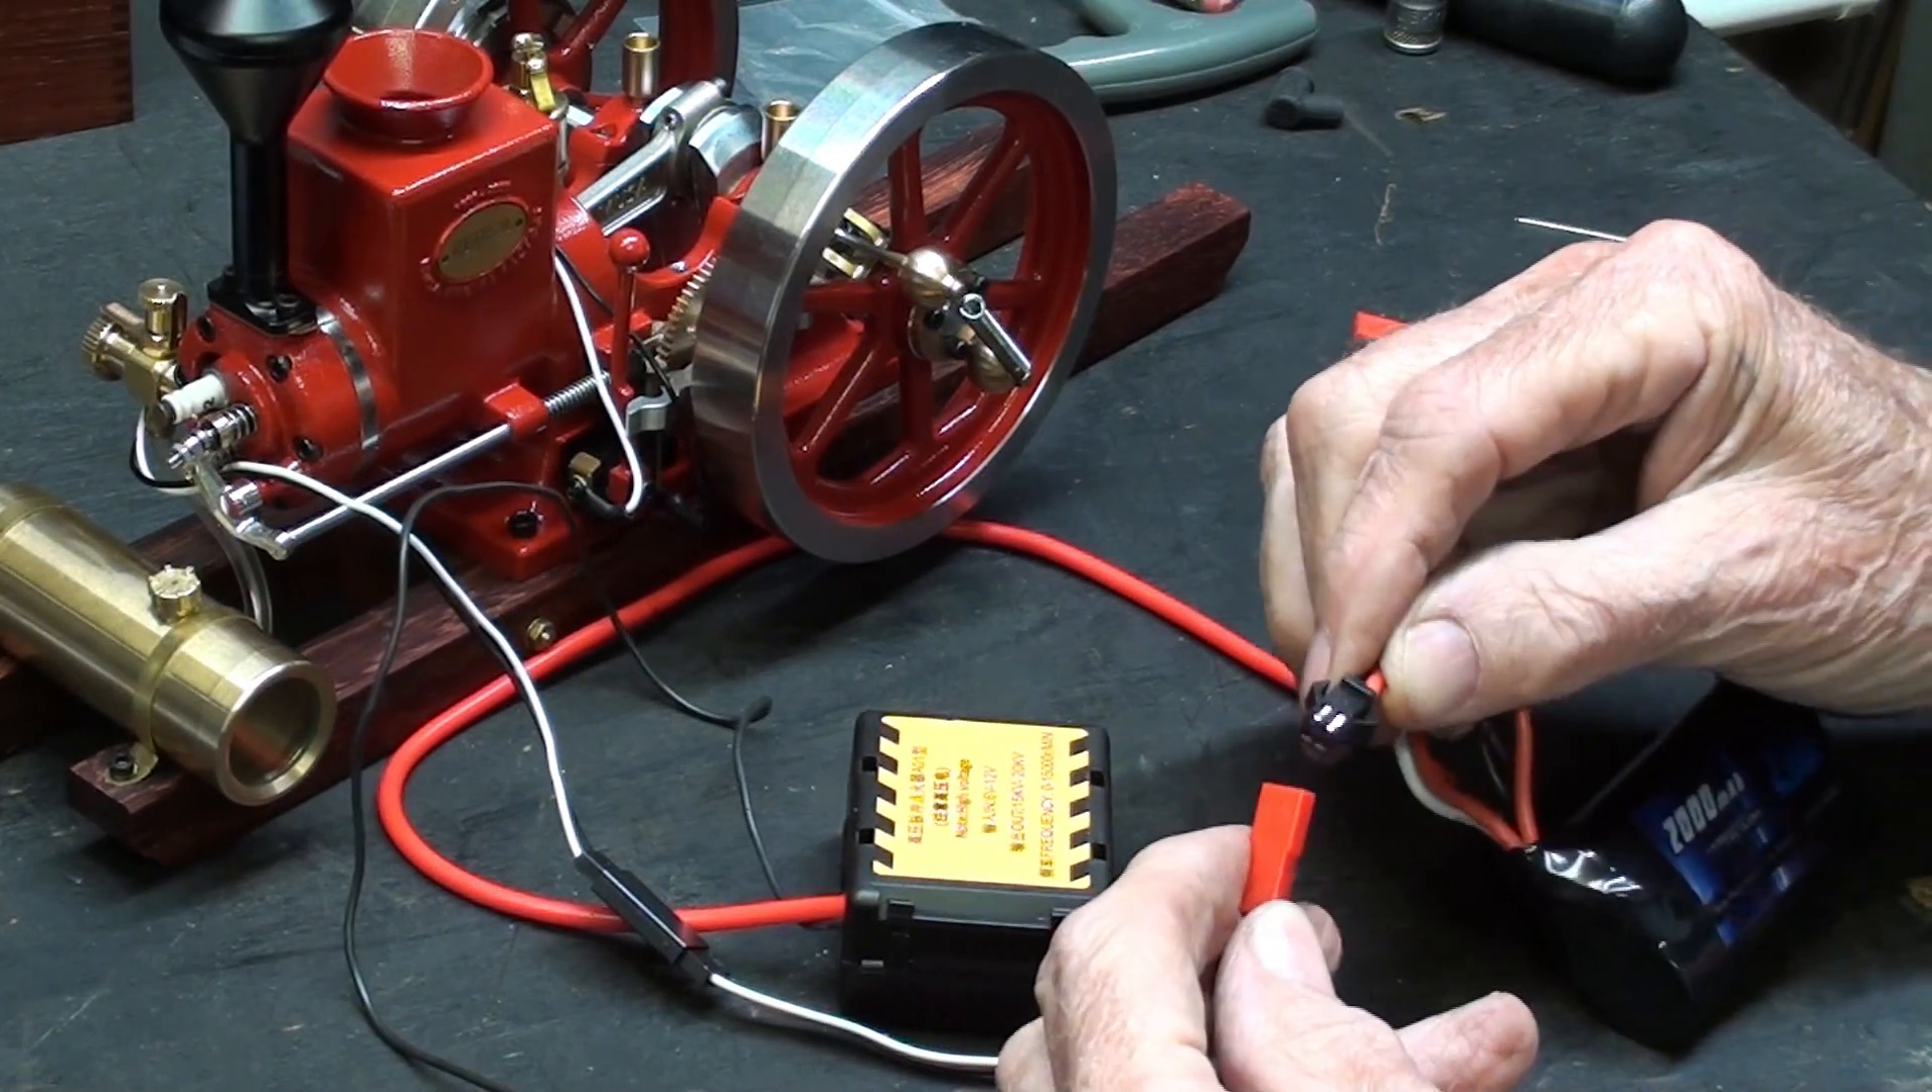These aren't the right connectors here, they aren't even close.